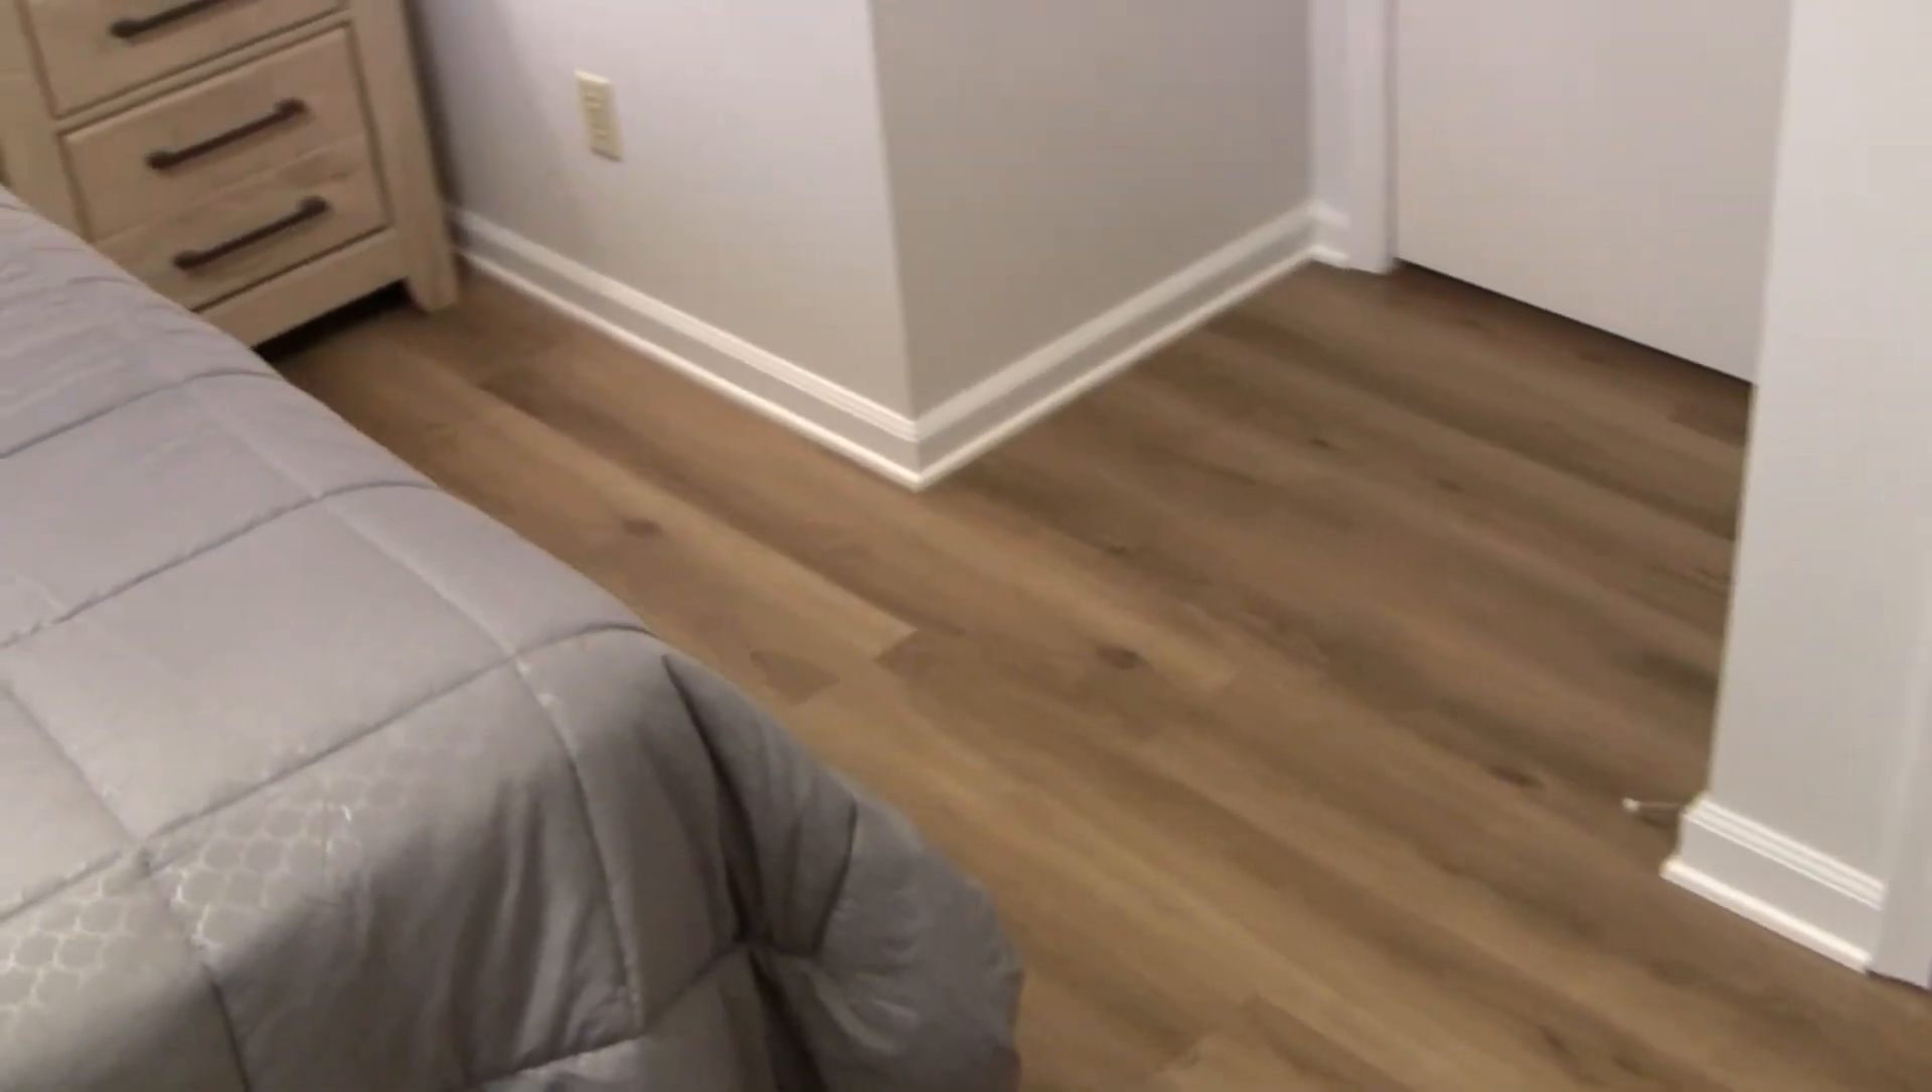We got done putting down the floor yesterday. And it's all painted.